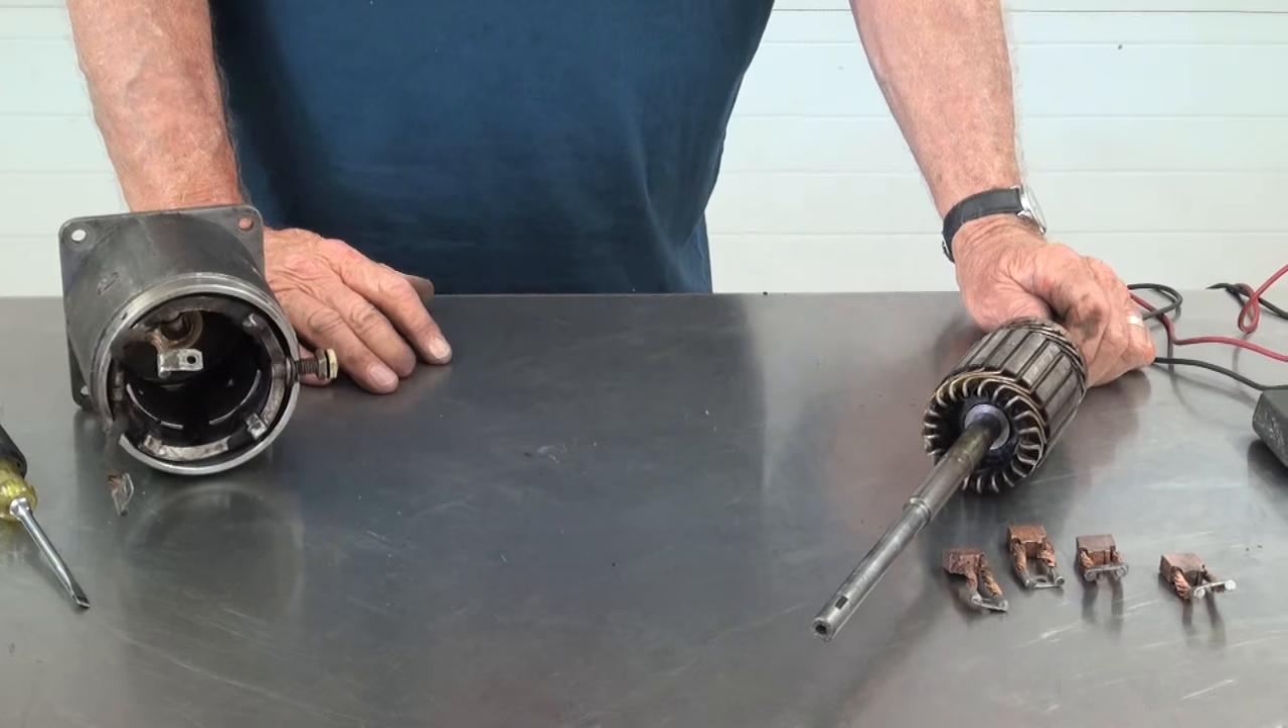Now we've got the armature out.